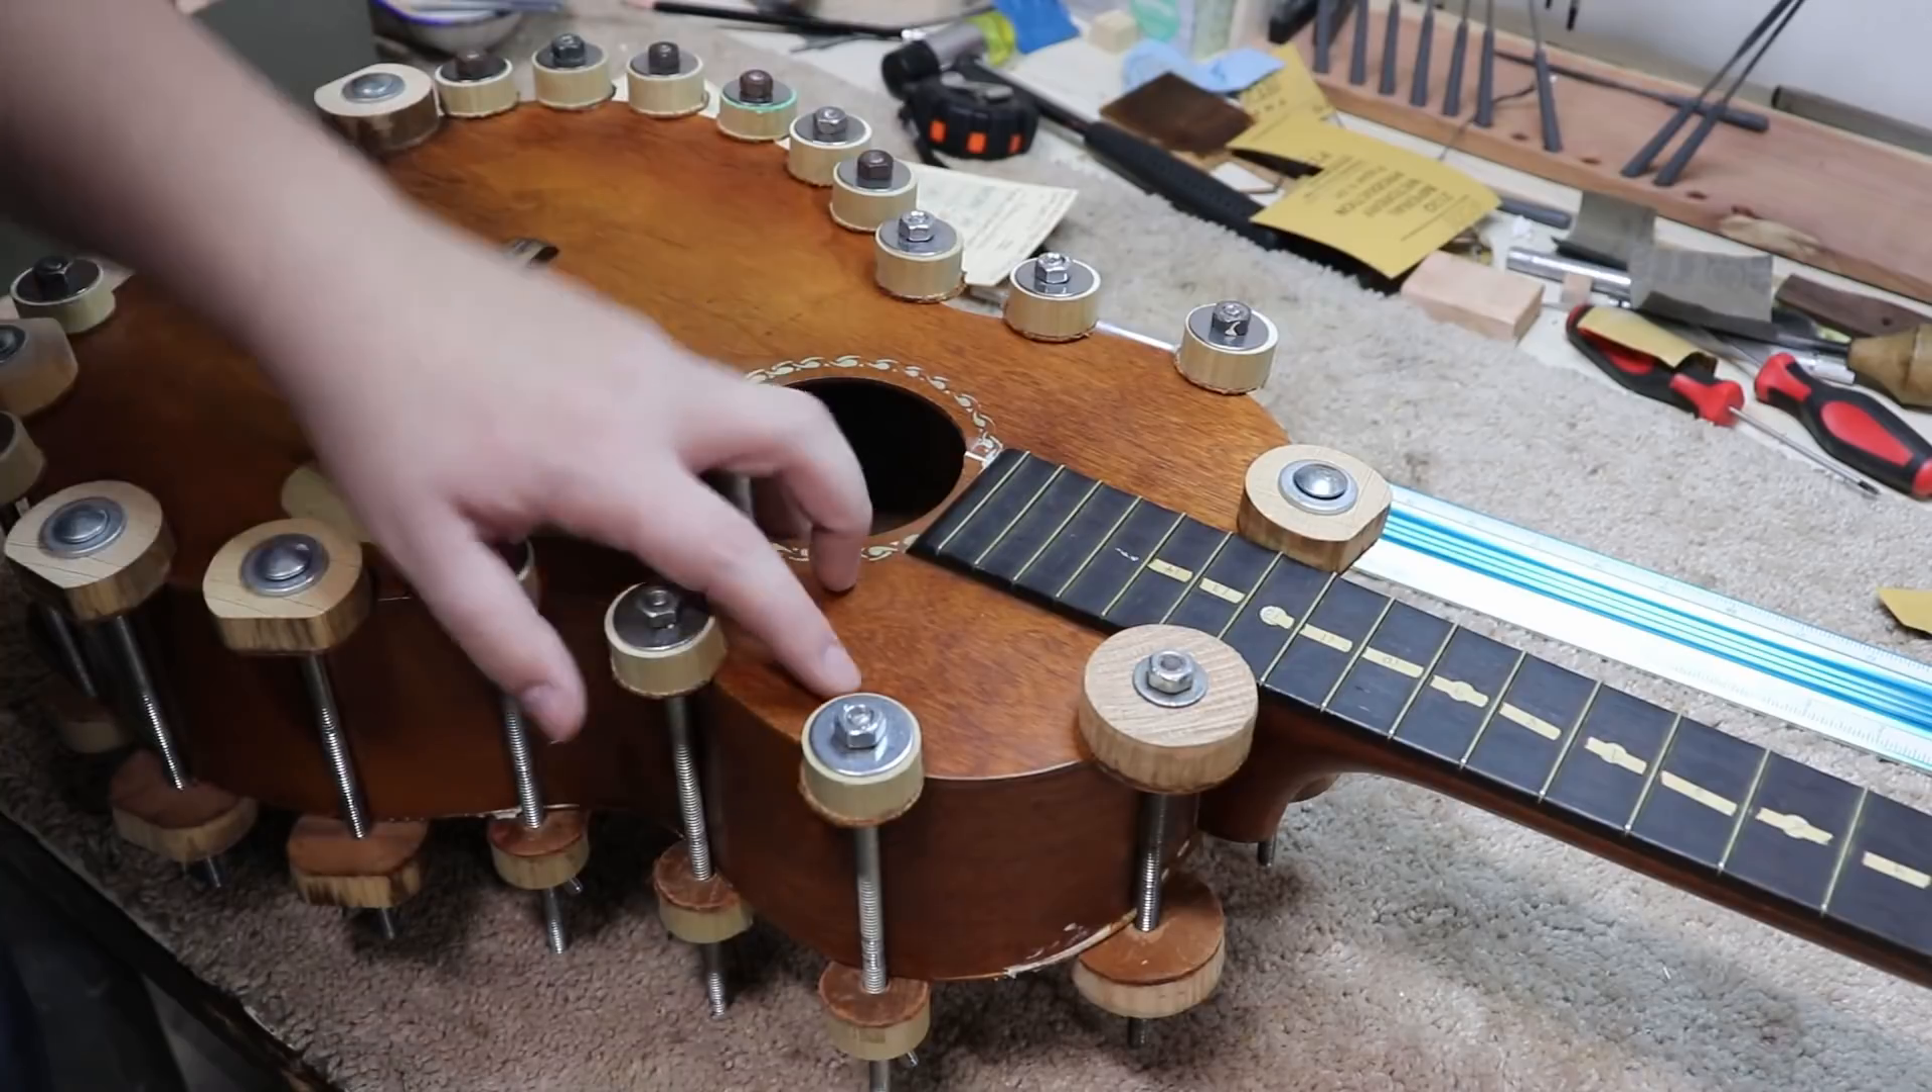All right I got all the clamps on the backs all clamped up and I checked the angle and we still clear the saddle so we should be good to let this dry.